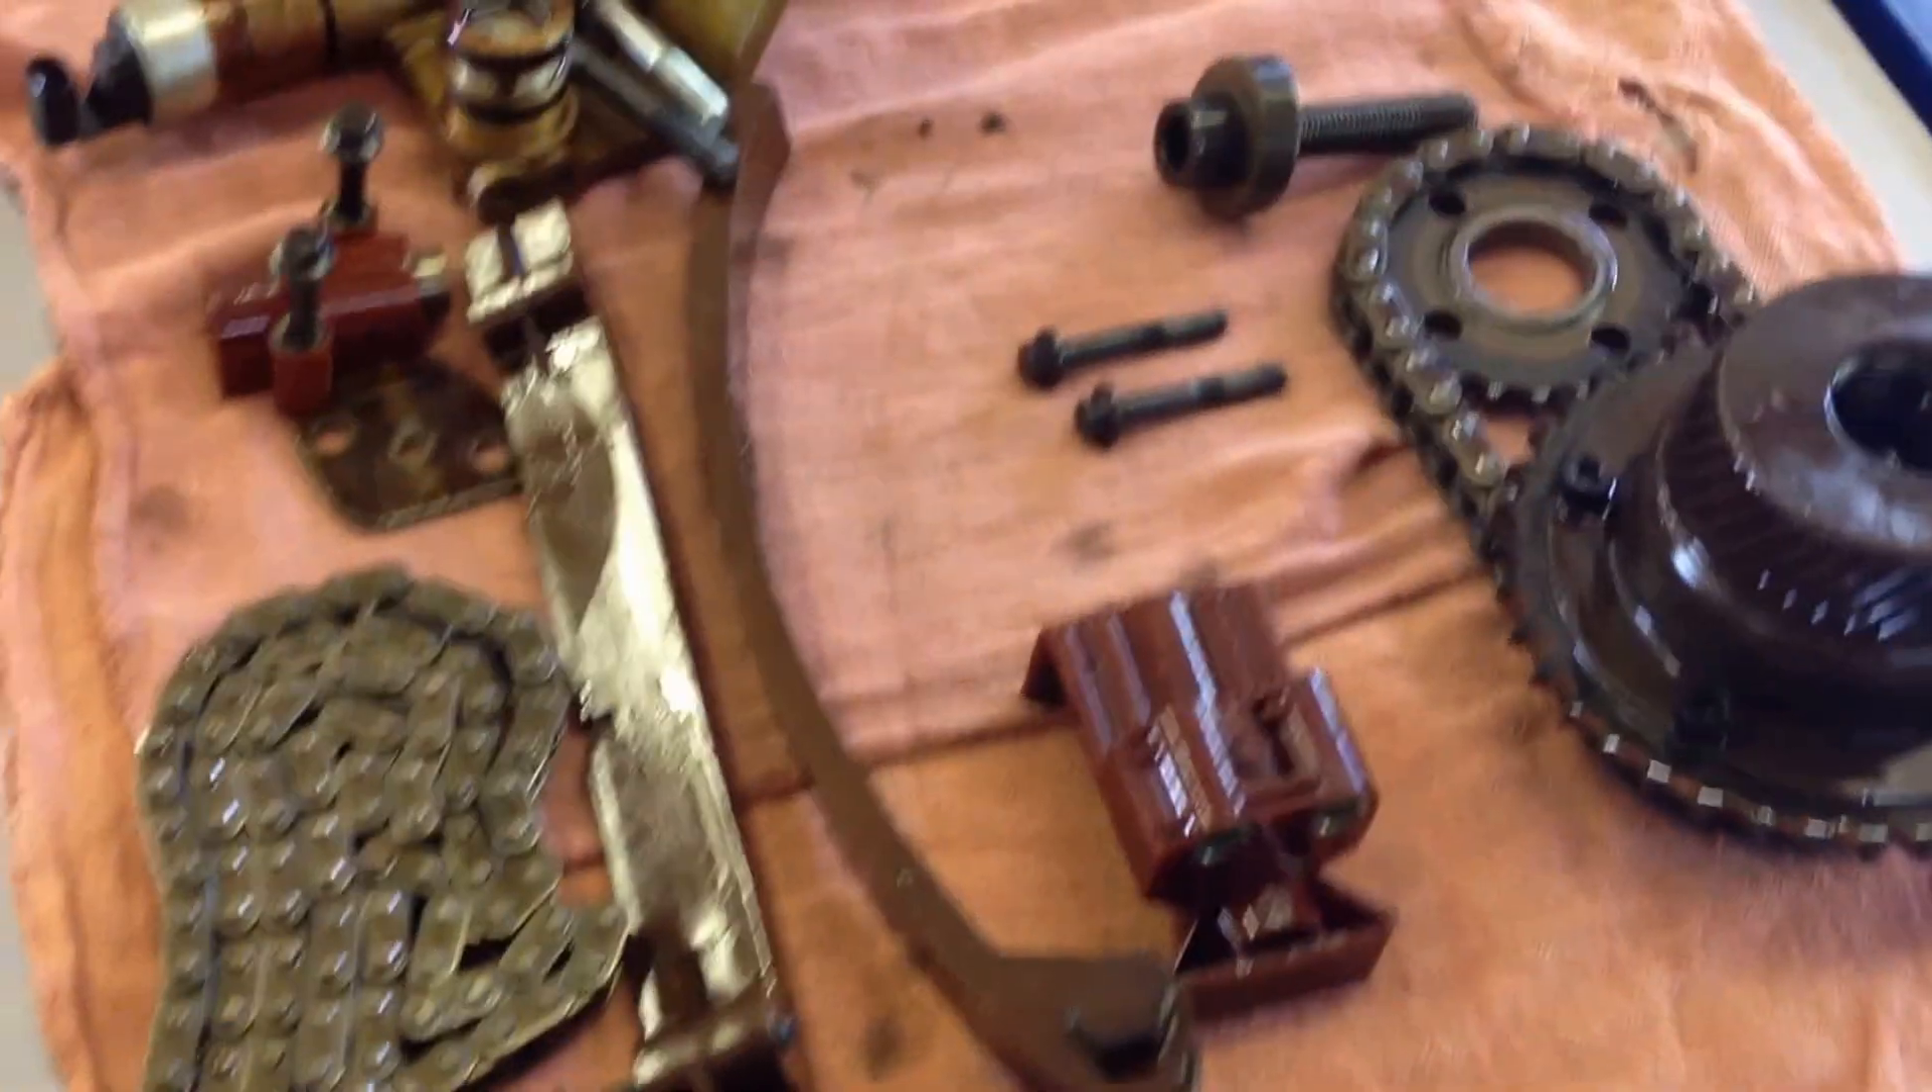Over here is all of our timing components once removed.